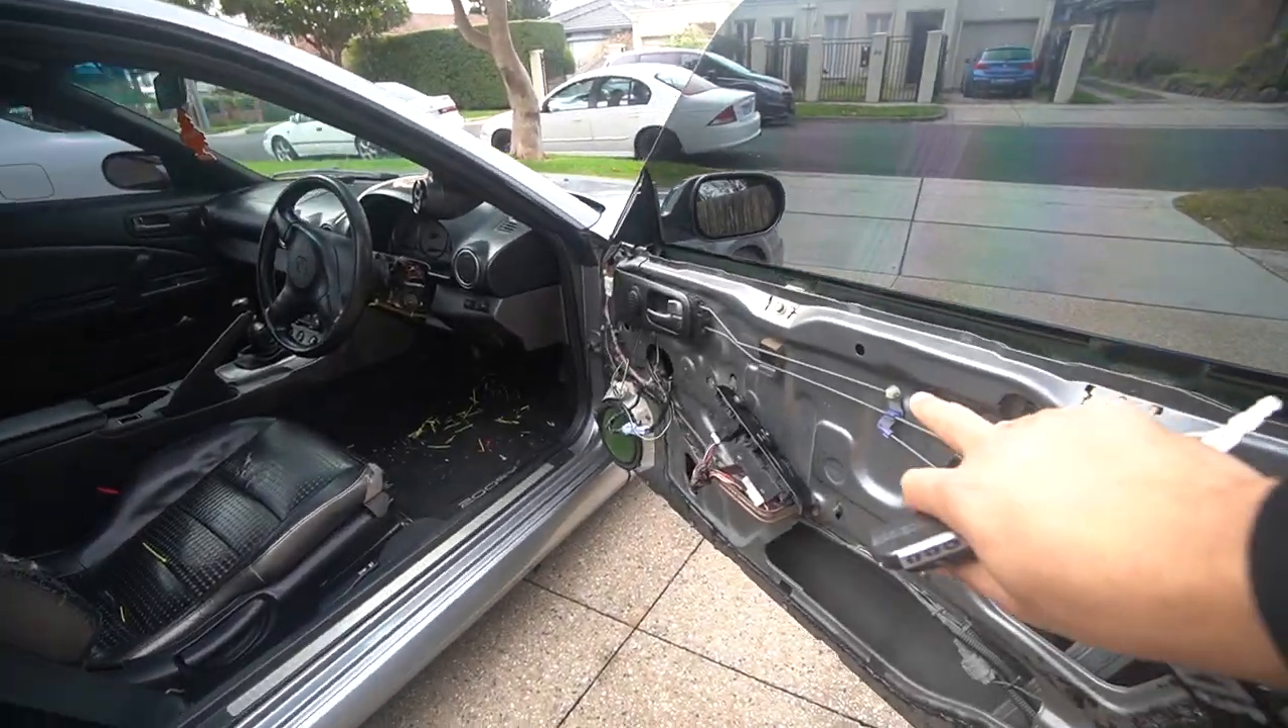We still need to put the door cards on and everything.